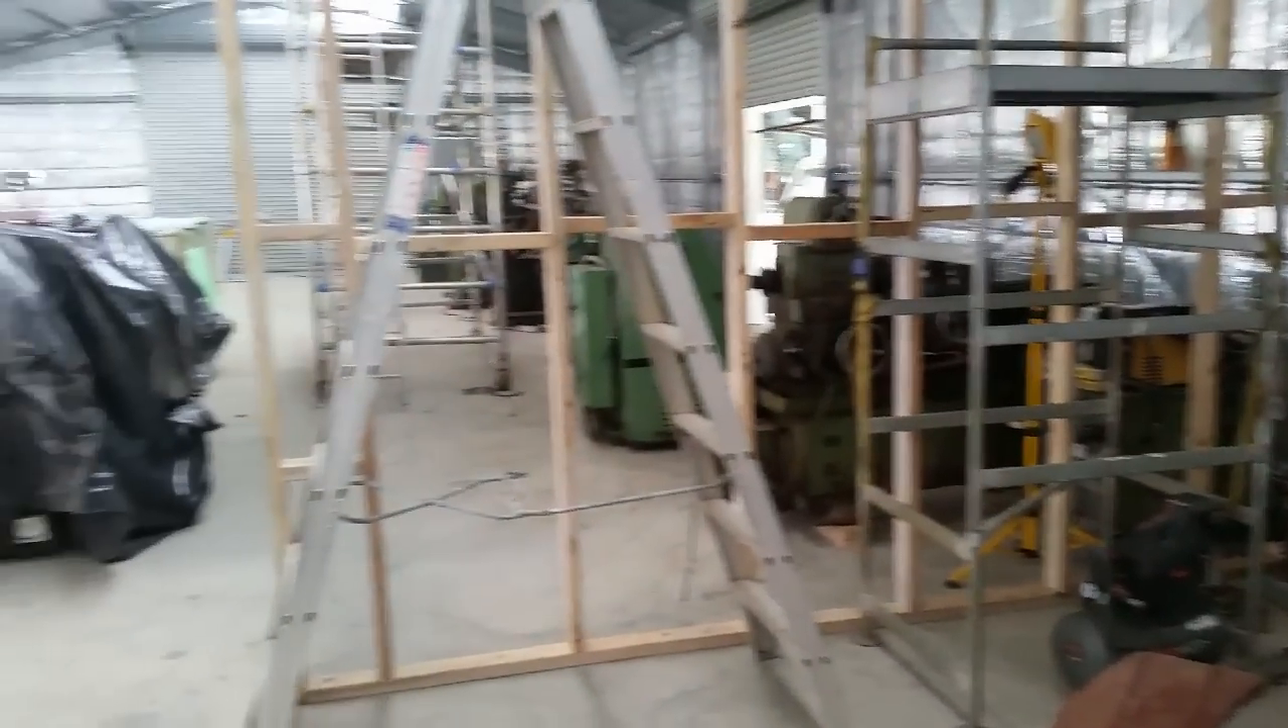I built this timber frame stud wall.